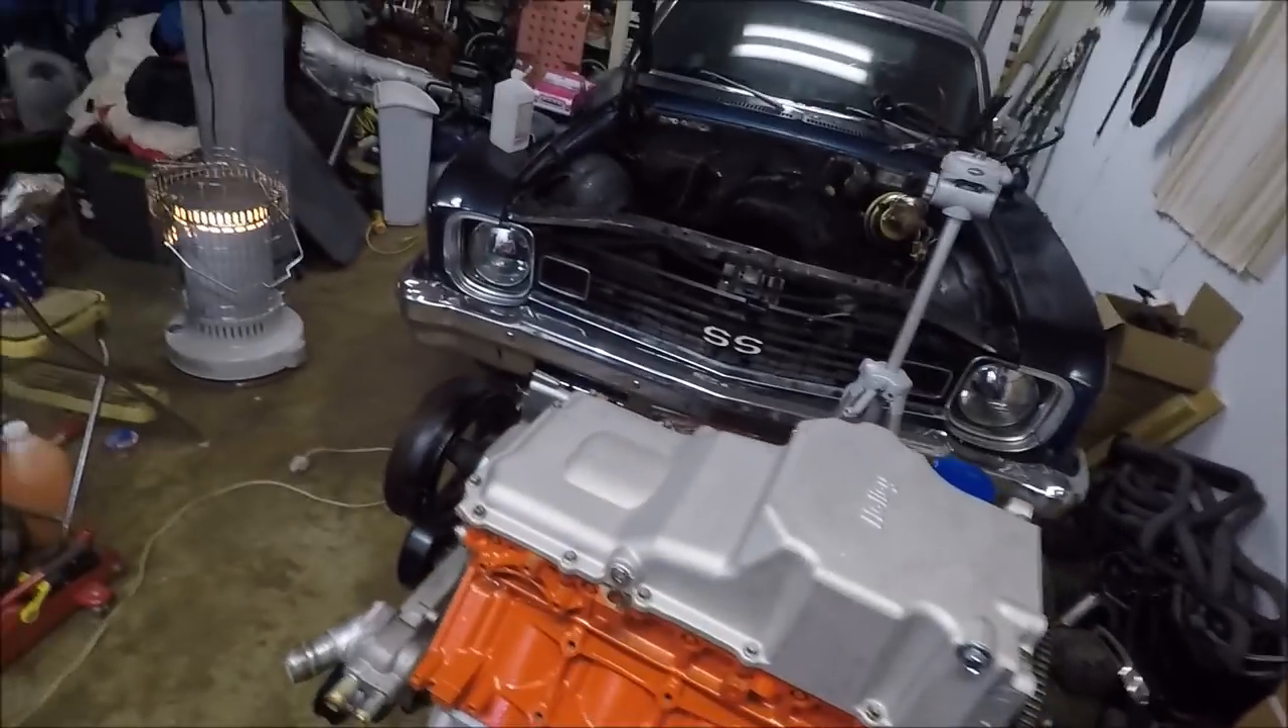We're a painted engine bay away from getting the engine and transmission in.